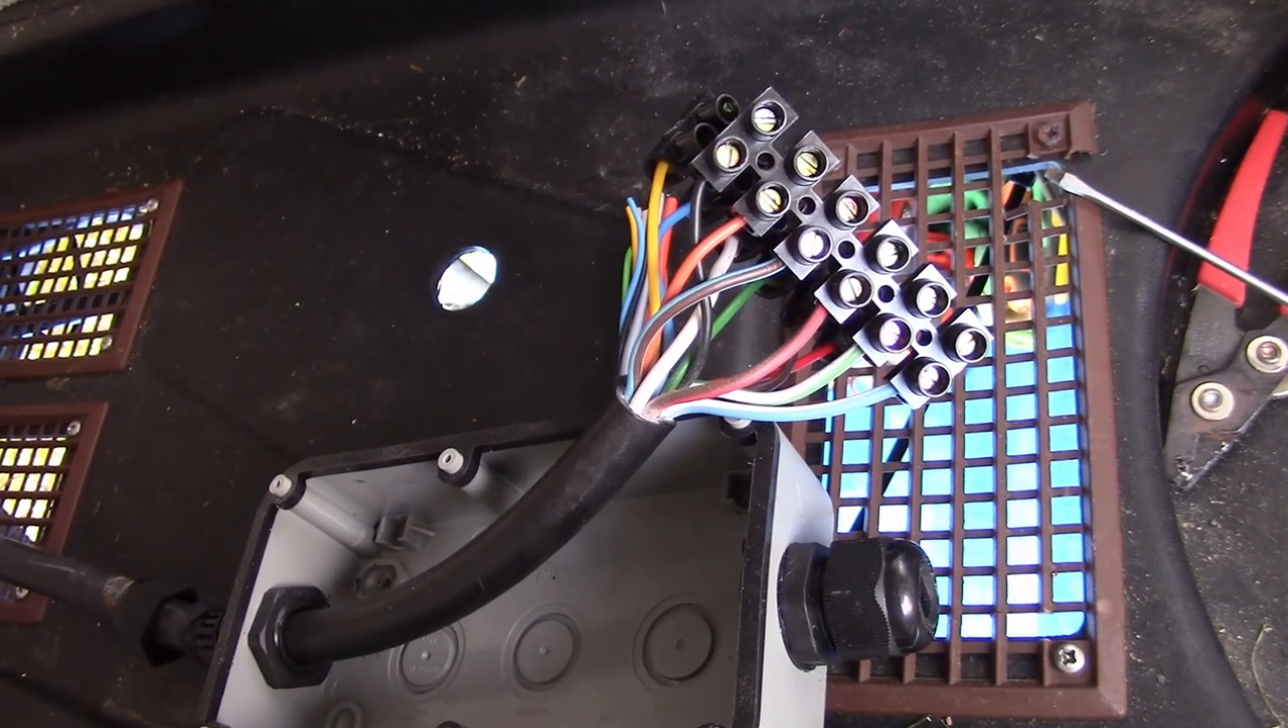So that's all the wires connected from the existing wire which goes into the caravan I've just got to connect the one that comes out to the car.